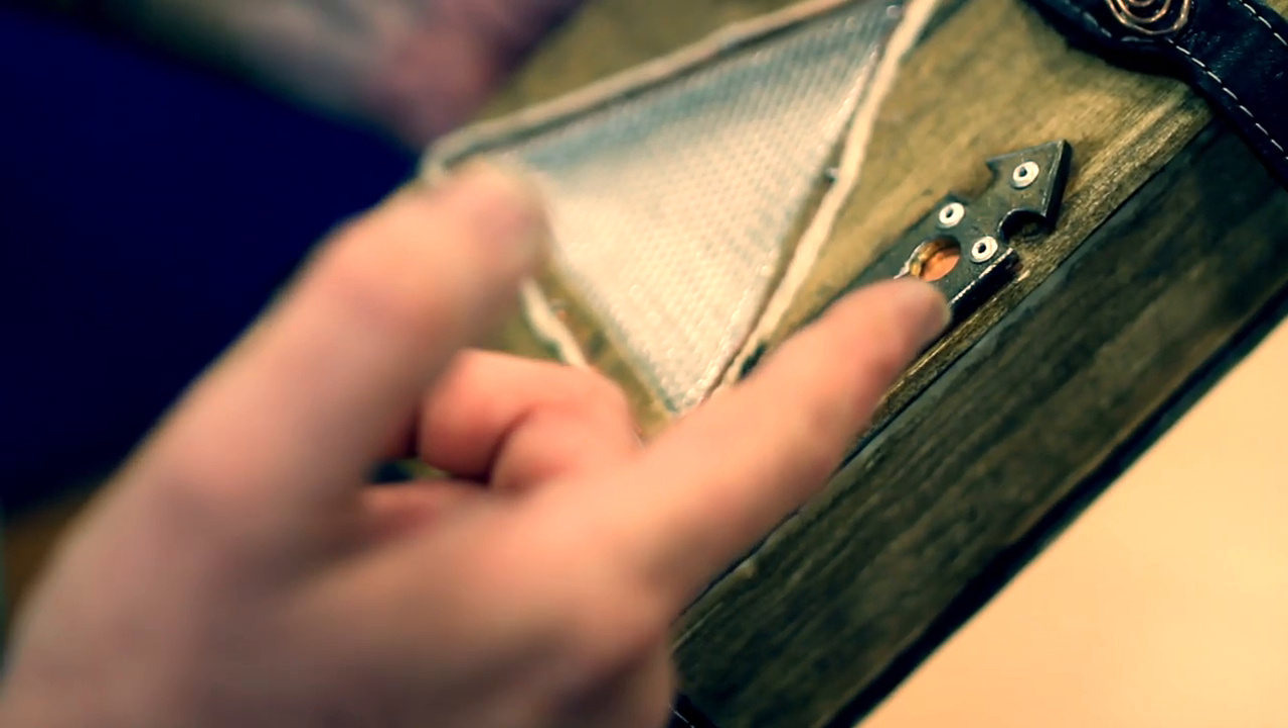We also cut out a small little keyhole area here, which has been riveted in, and set in the back of it is a small piece of copper just to highlight the hole itself.